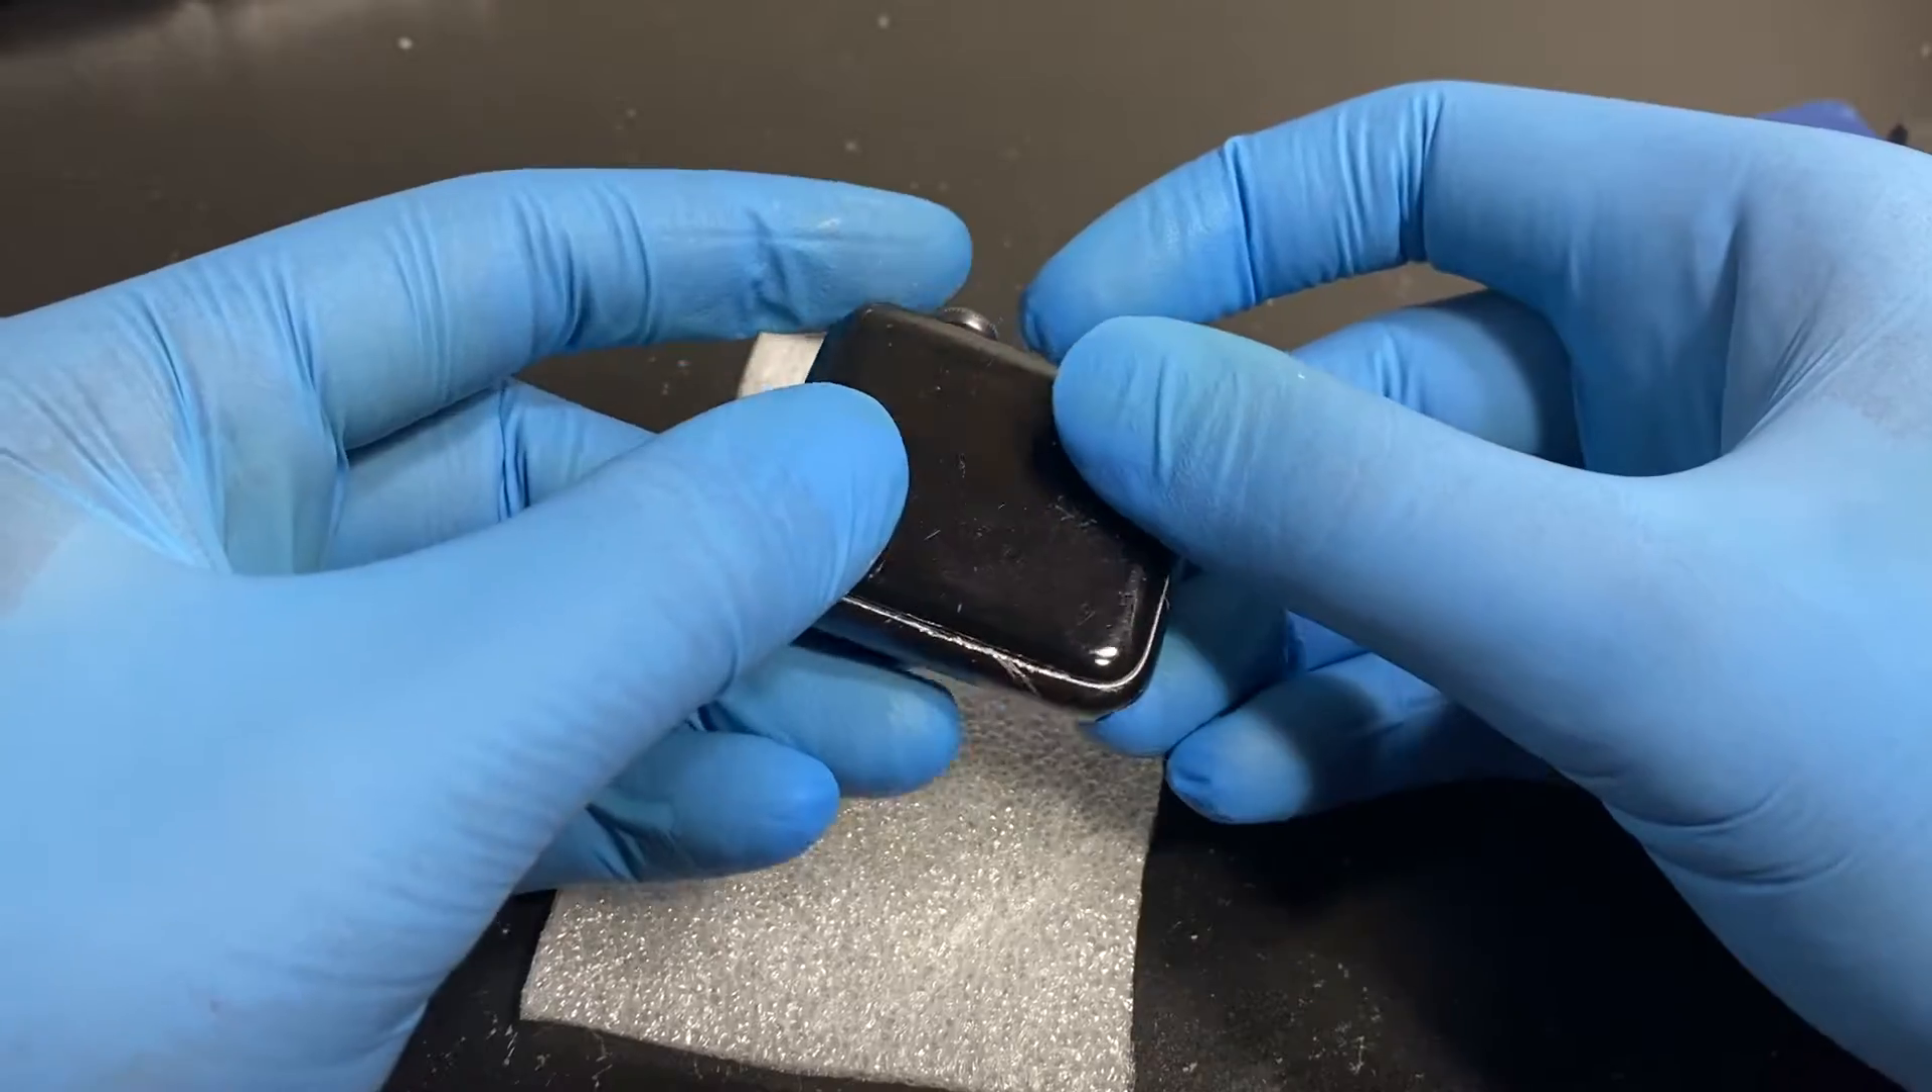Okay so we have uh put the display back as well.